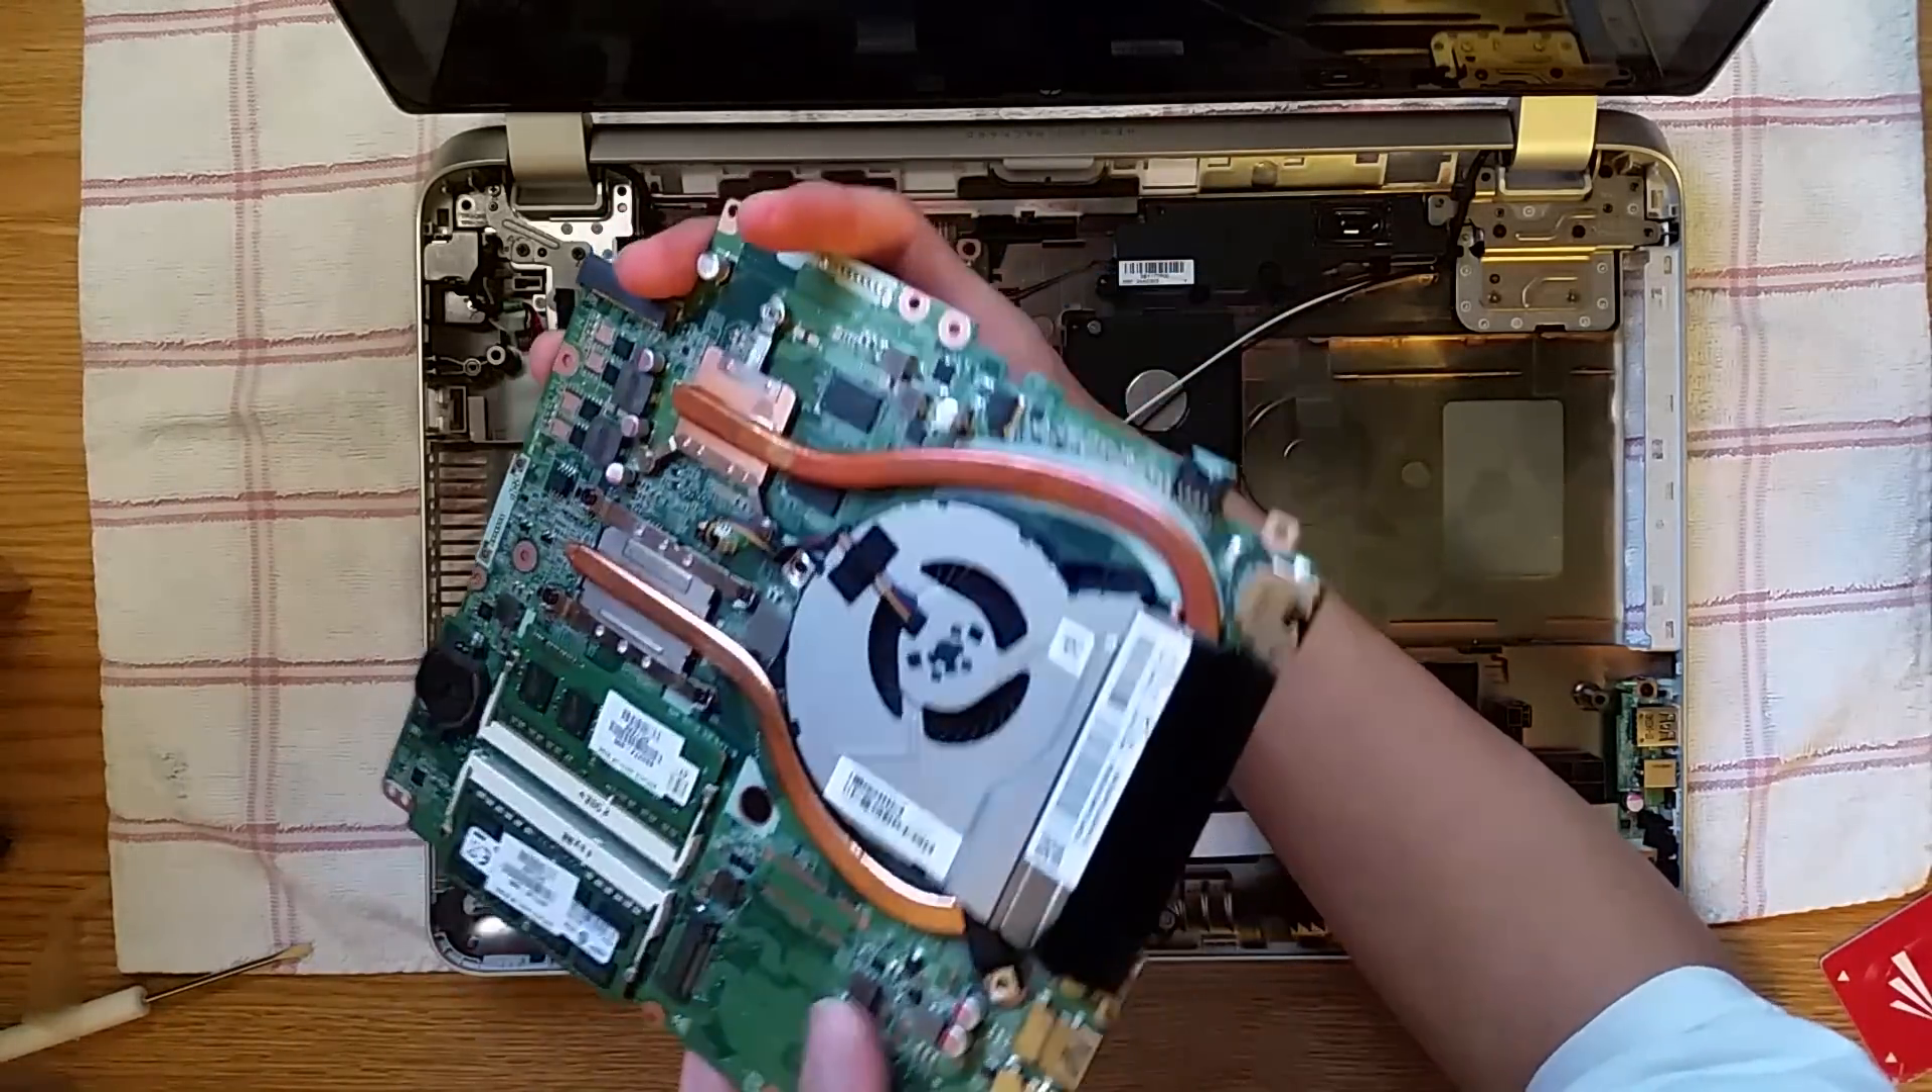So, you have your motherboard removed.